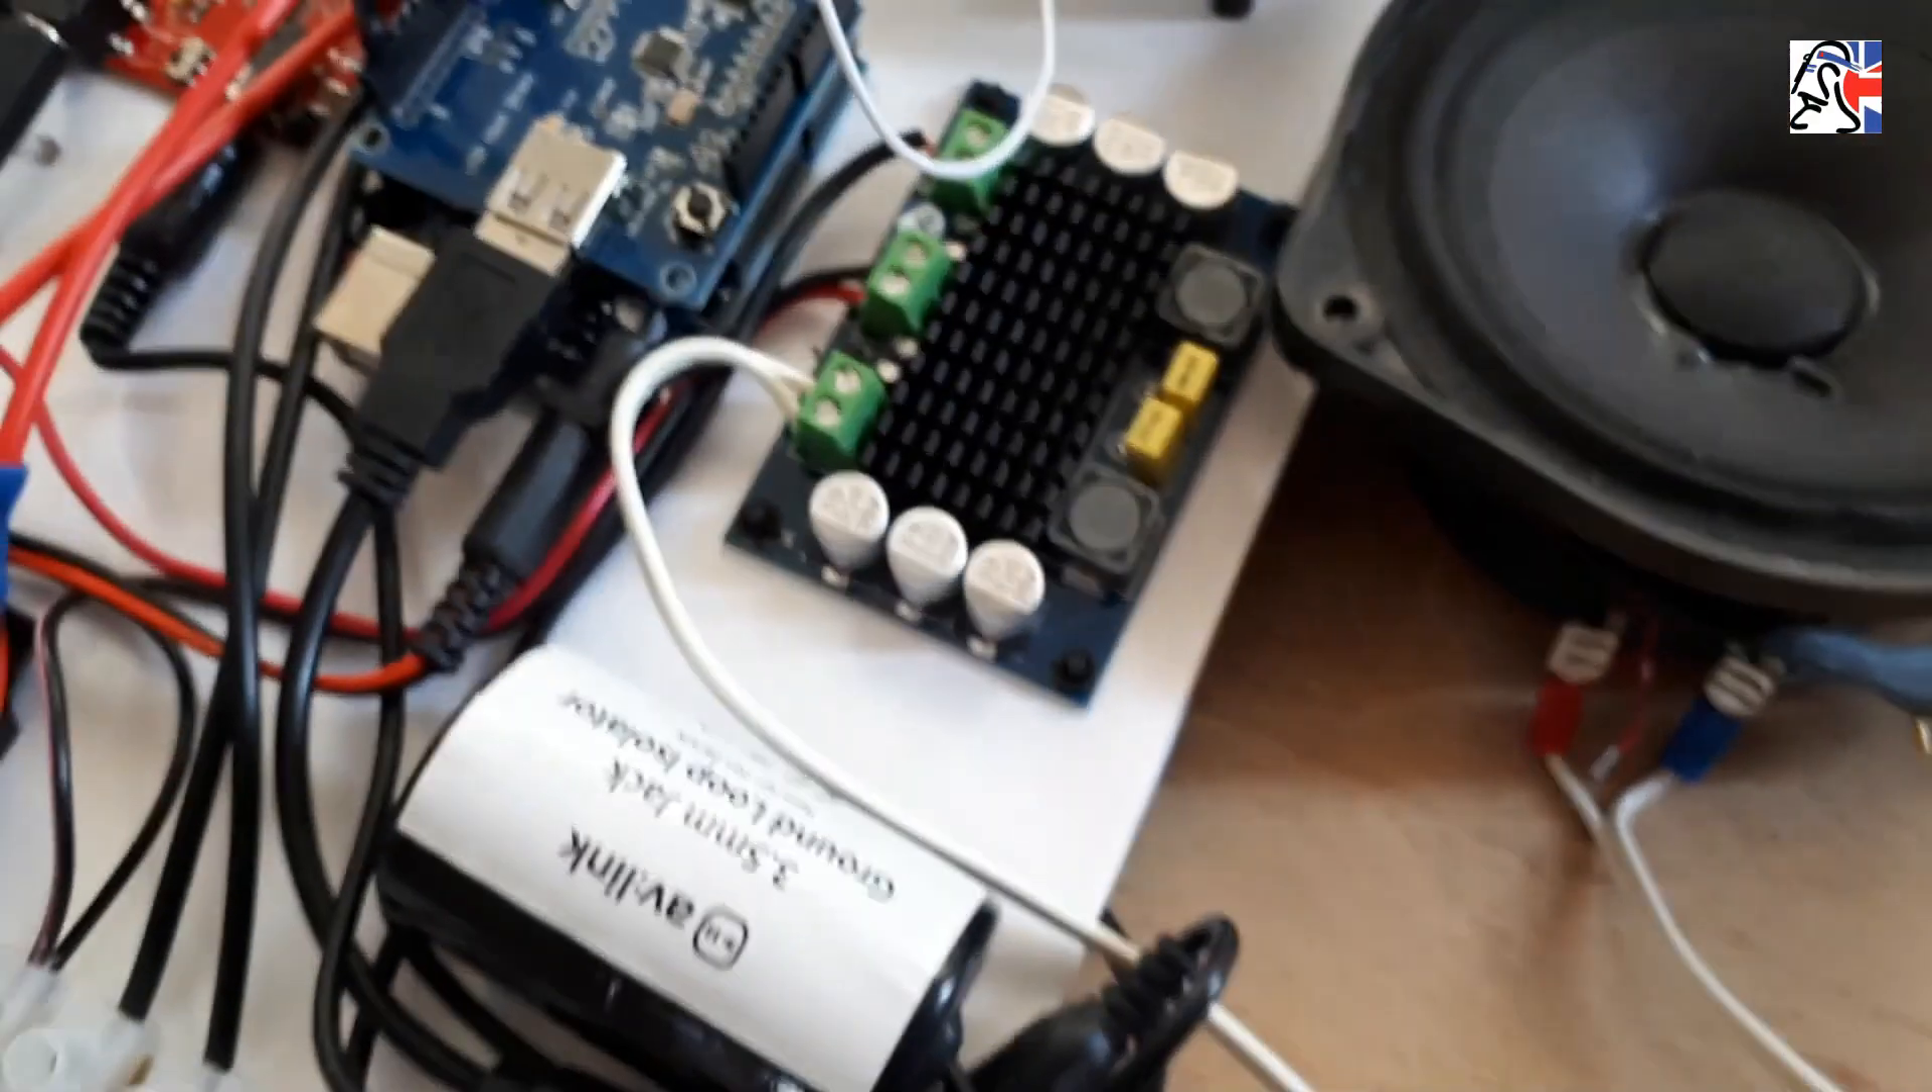The amplifier is now plumbed in.